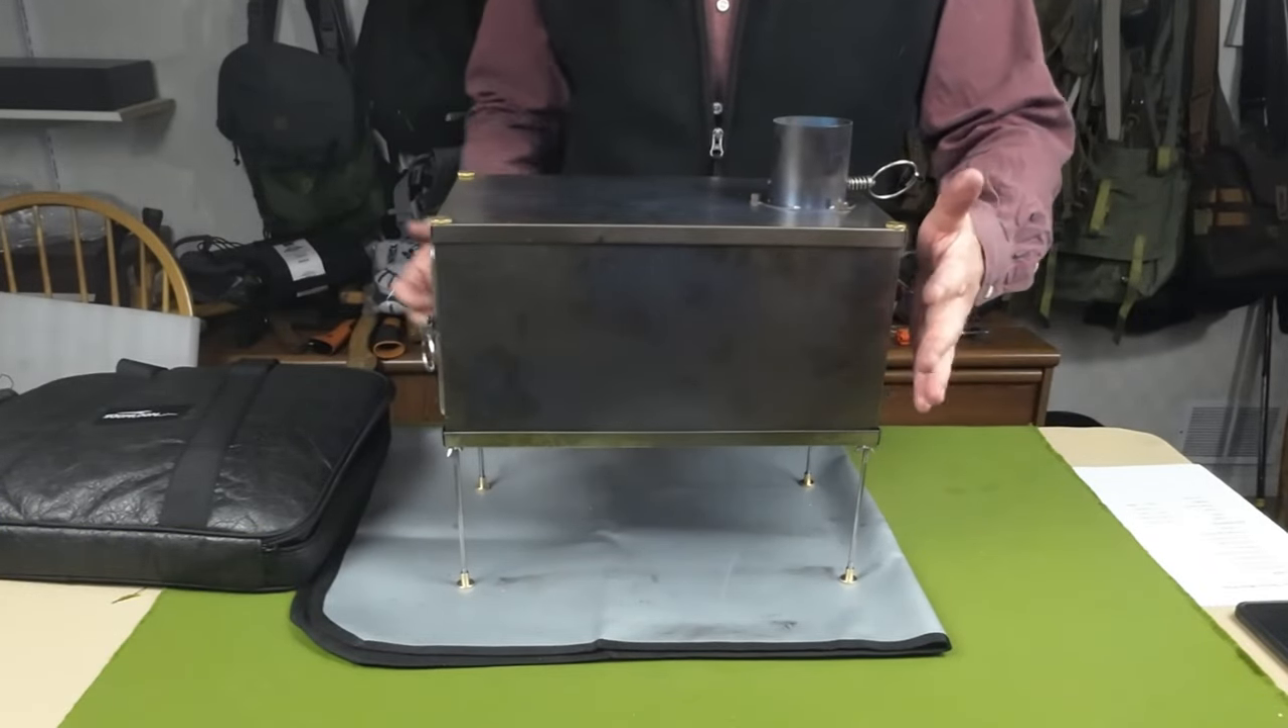All right stove is fully assembled.